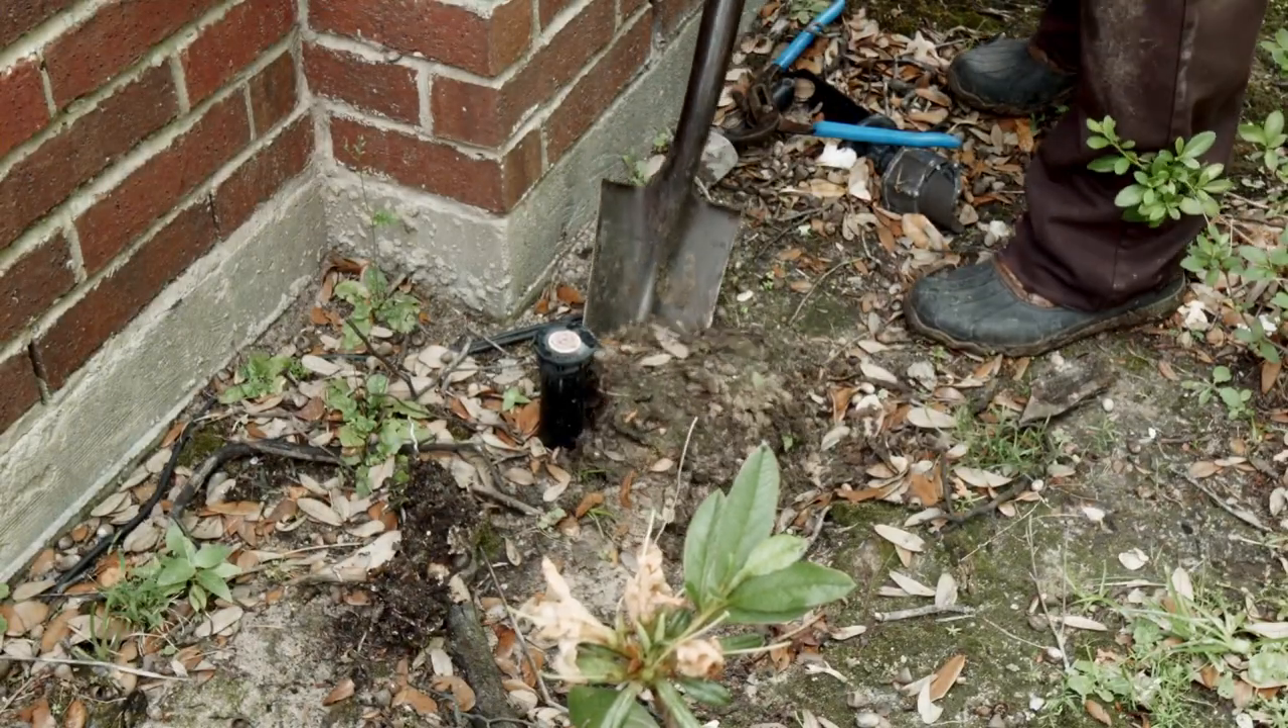We've got a pop-up that's sticking up several inches too high. The top of that pop-up should be even with the ground, so let's fix that.